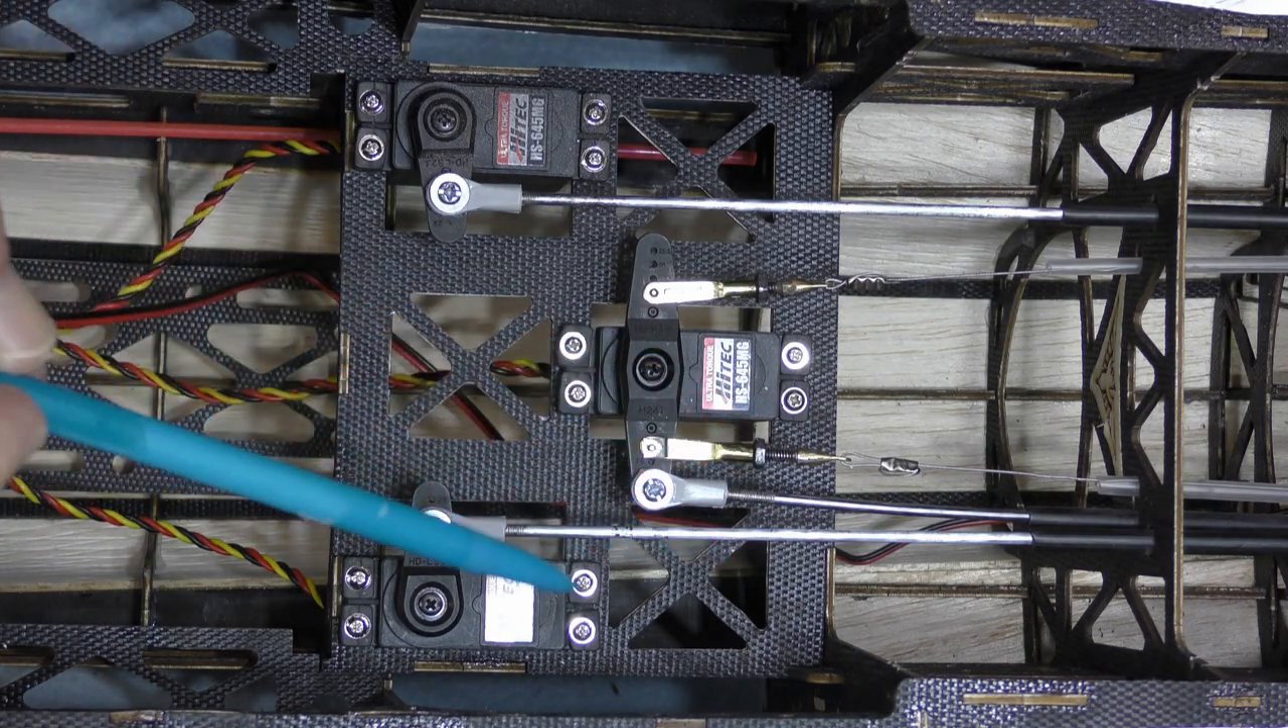The servos are all installed the rods are all adjusted the cables adjusted and there's not much more to do on the rear section of the airplane from here back.